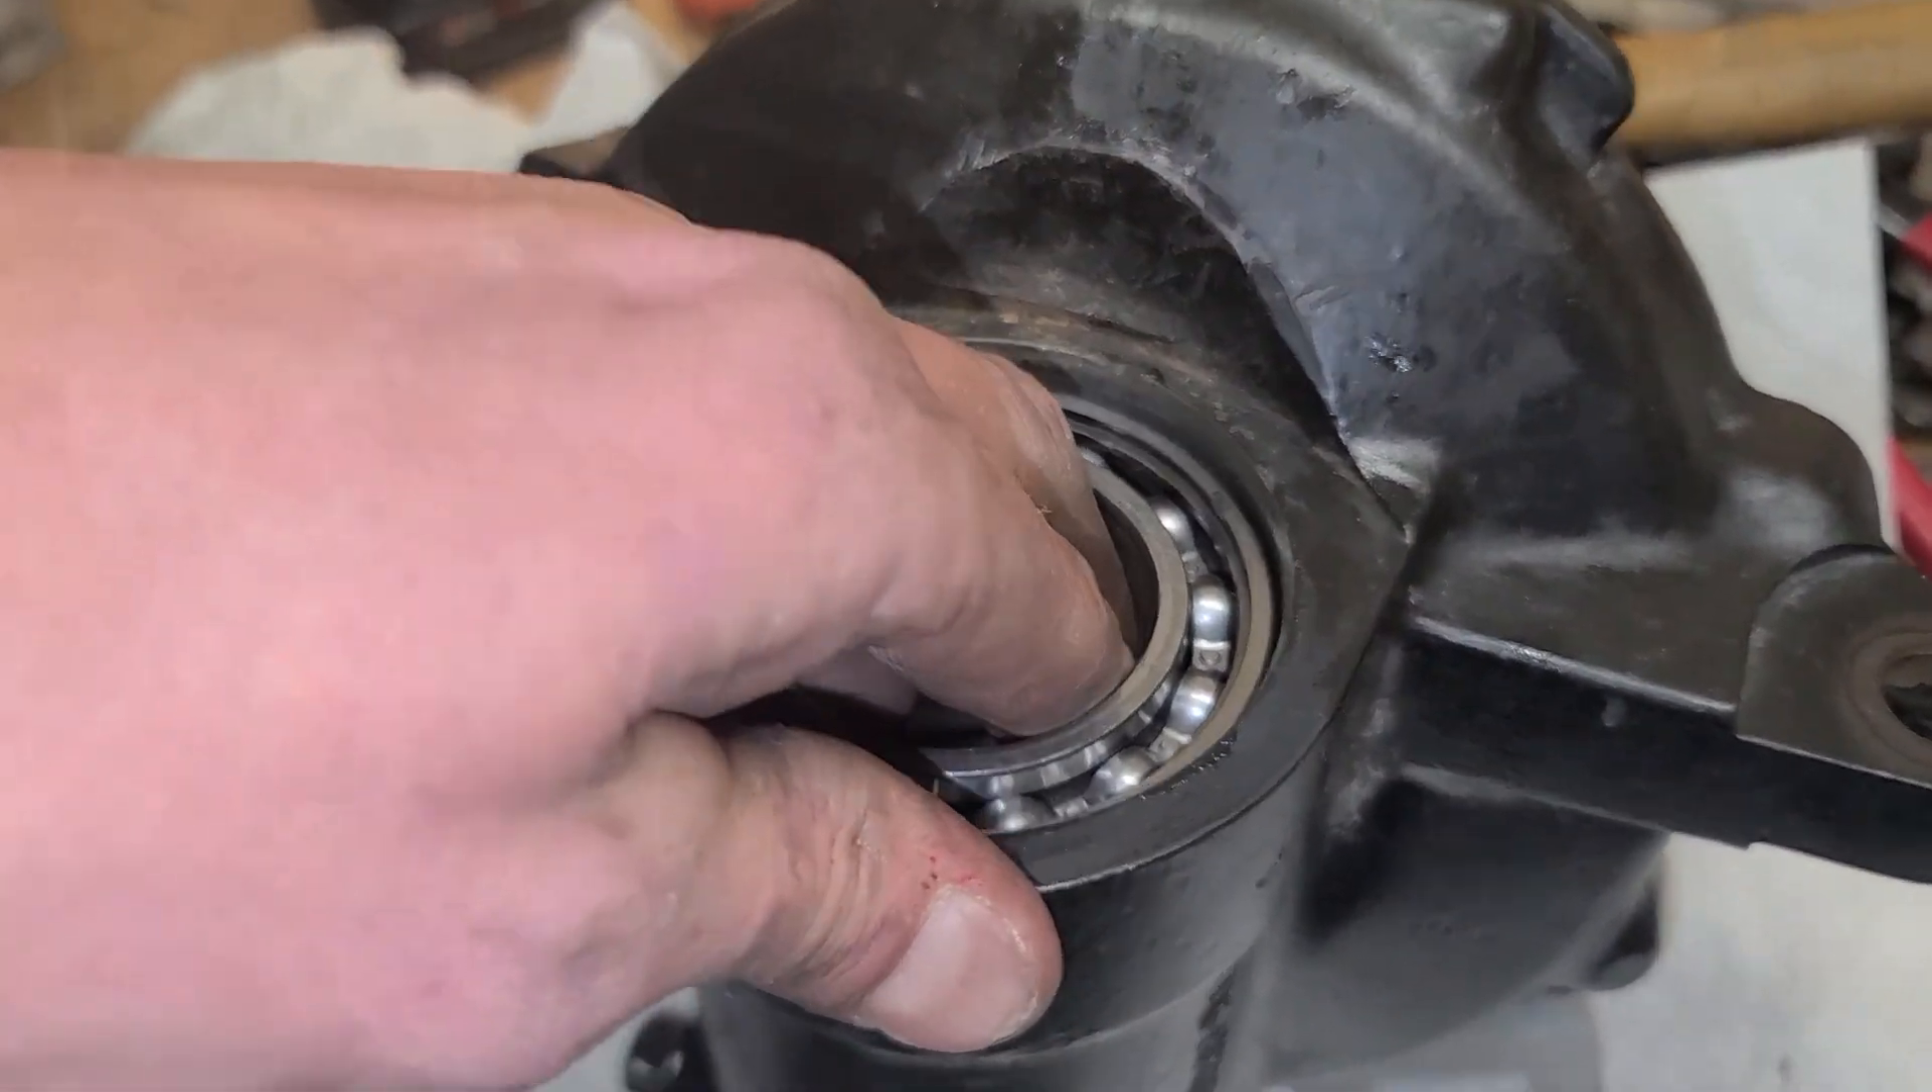So, now the bearing's in there.